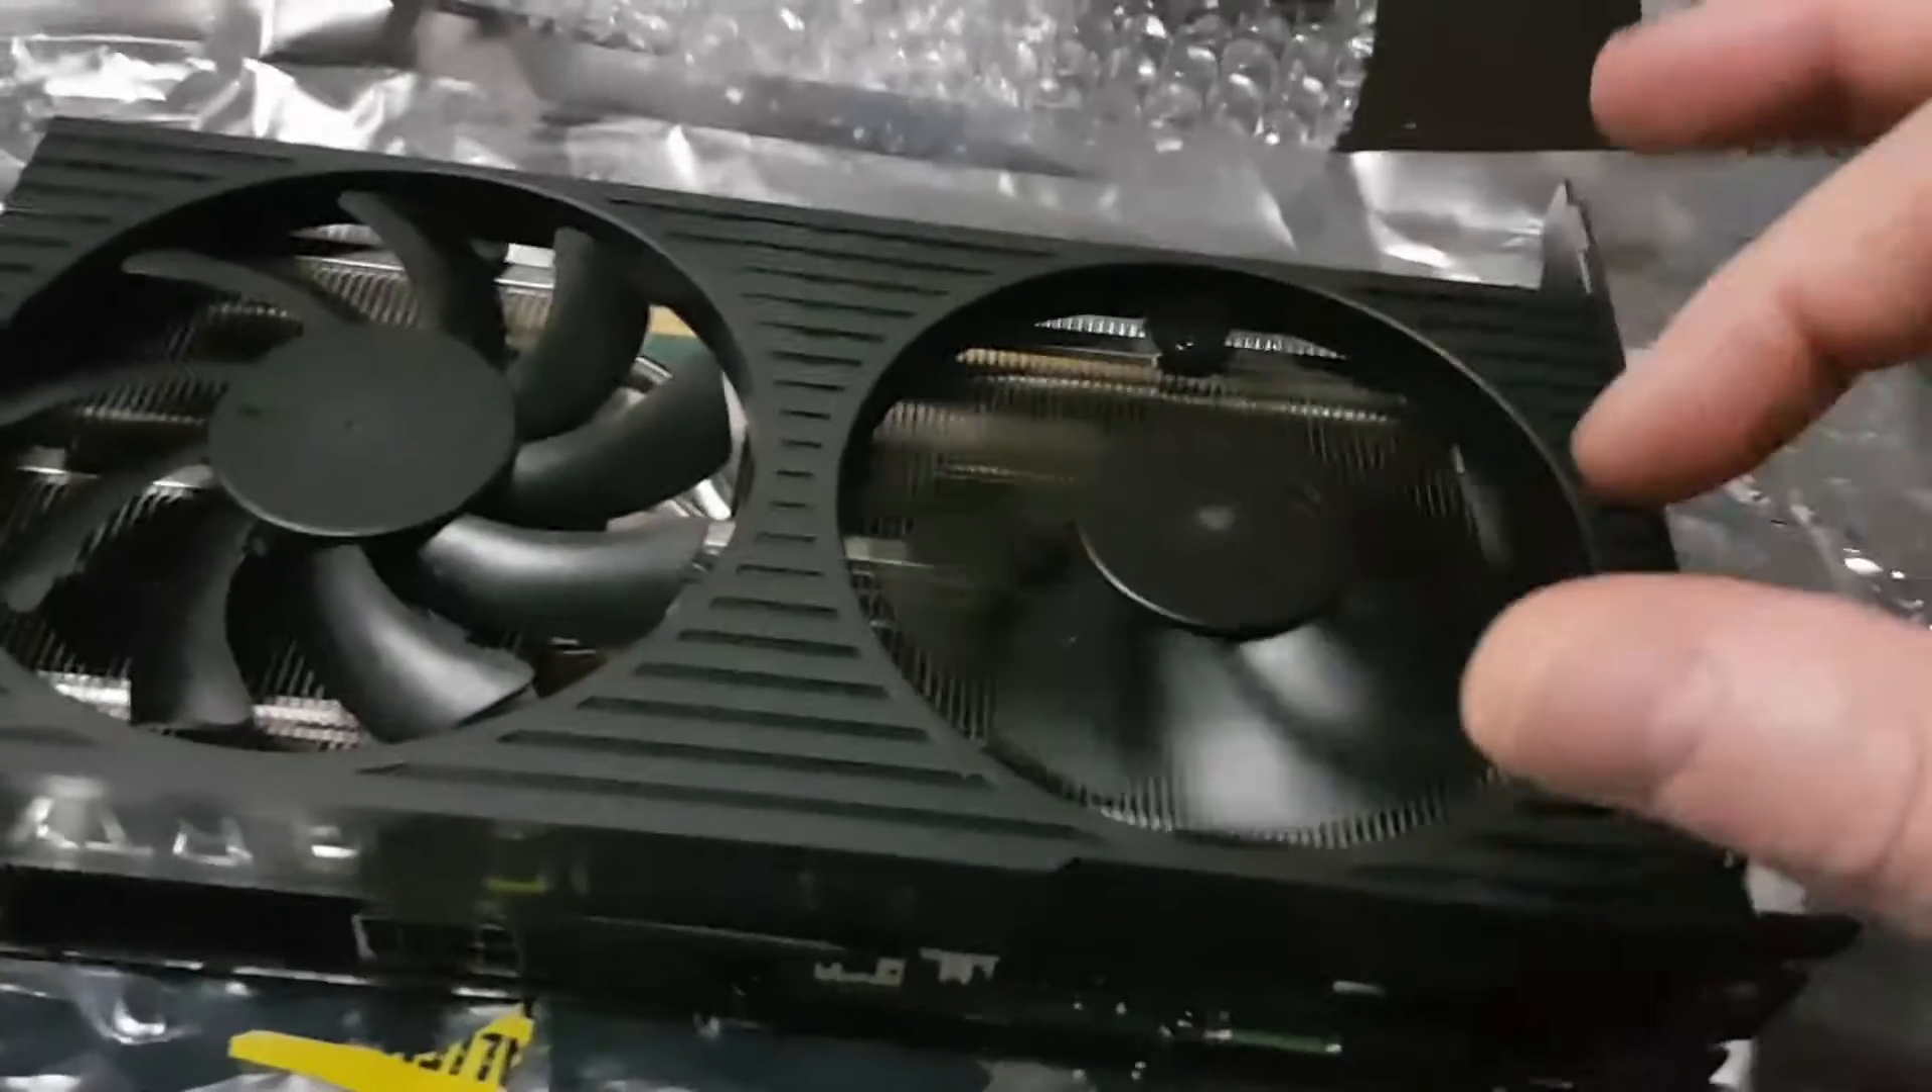I have the fans back in. I have the fan shroud mounted back in.